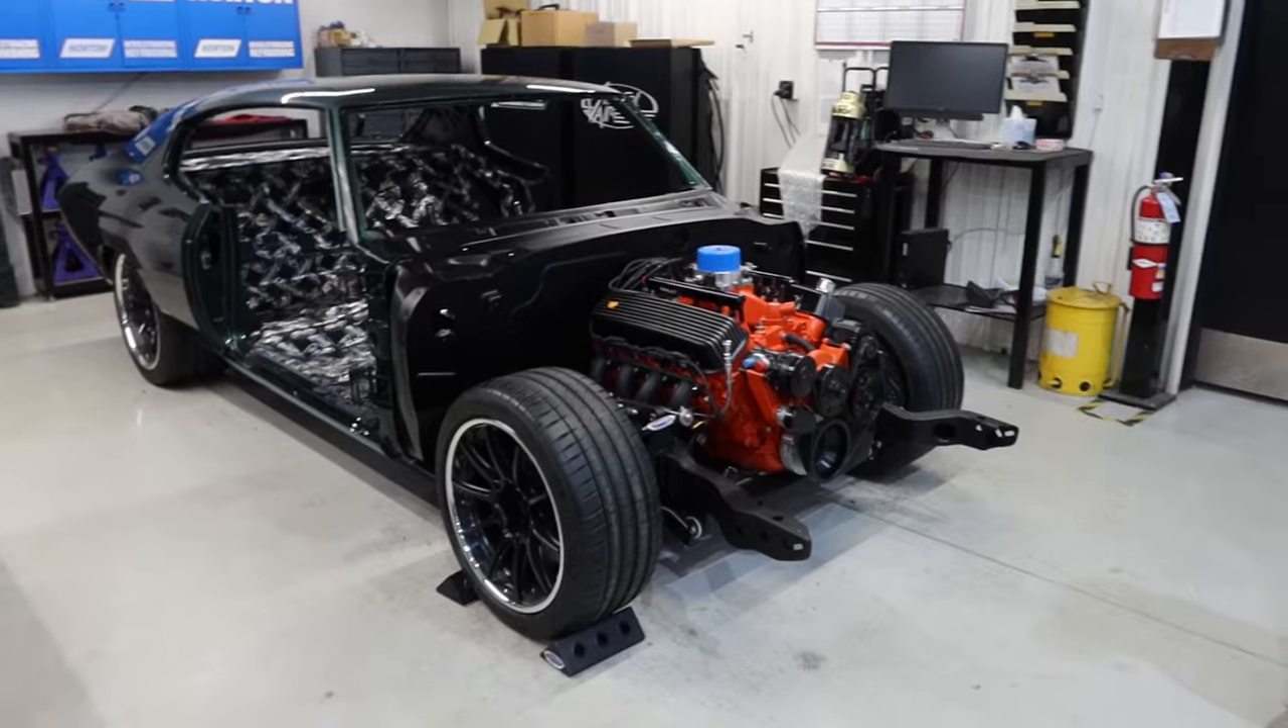So the last time we took a look at Simon's Chevelle, it was in the paint booth and now we have a body on a chassis.